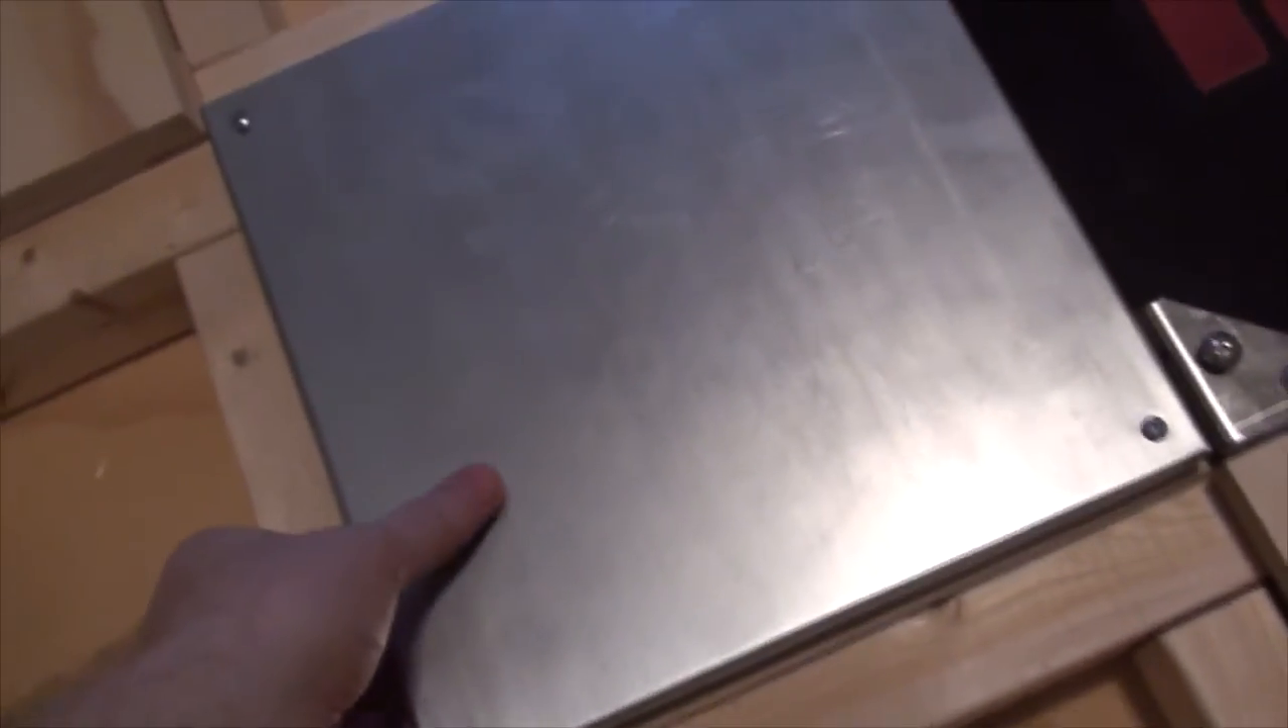So here's the wrapped center panel. That's the only one that I've had the chance to wrap in metal so far.